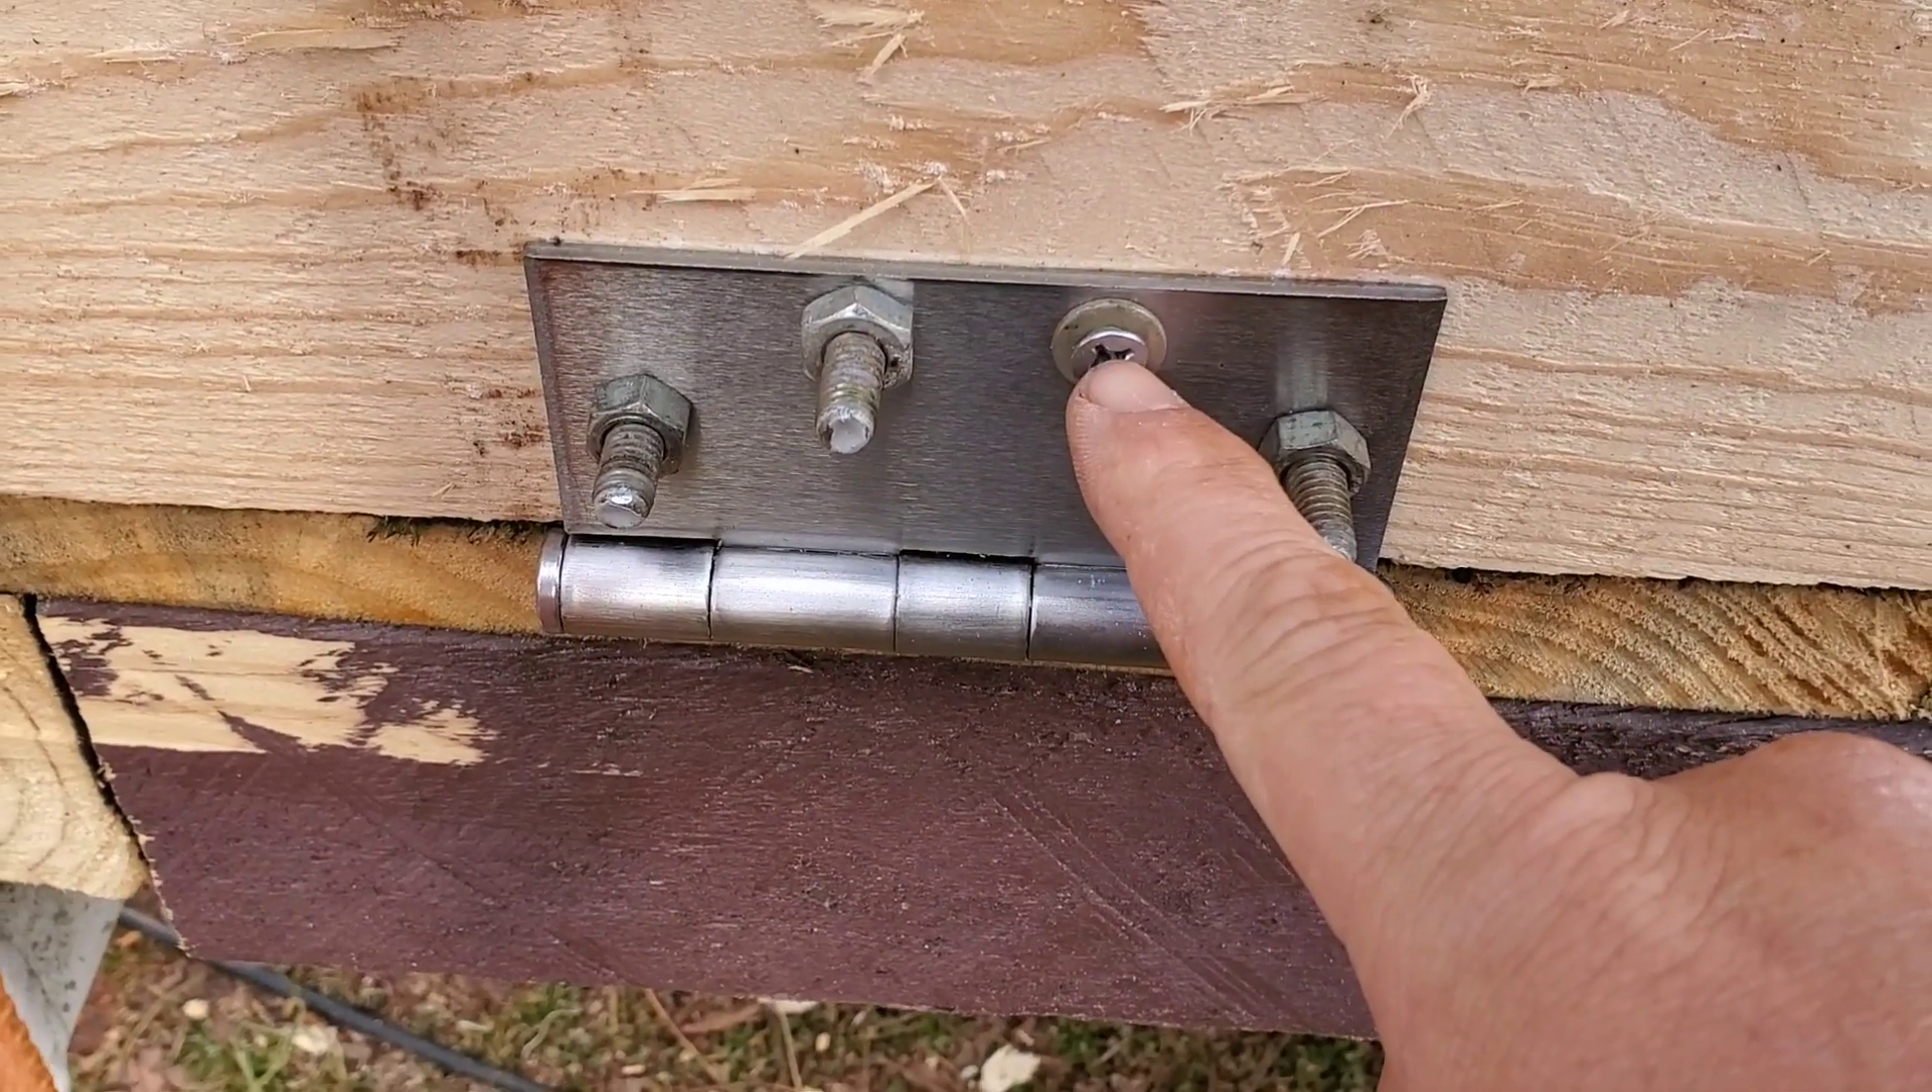Also, we added some bolts all the way through these hinges, all the way through this 1x8.